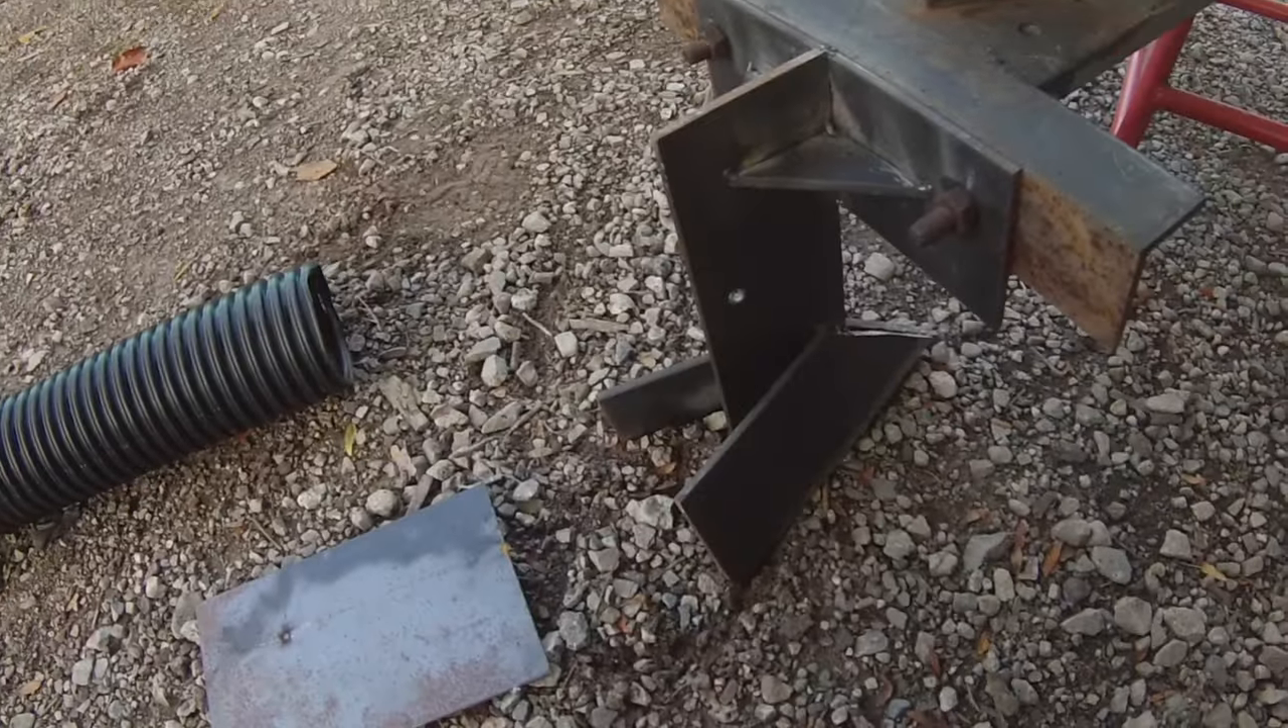So these pieces are cut and I've got them tack welded on there with a couple gussets.